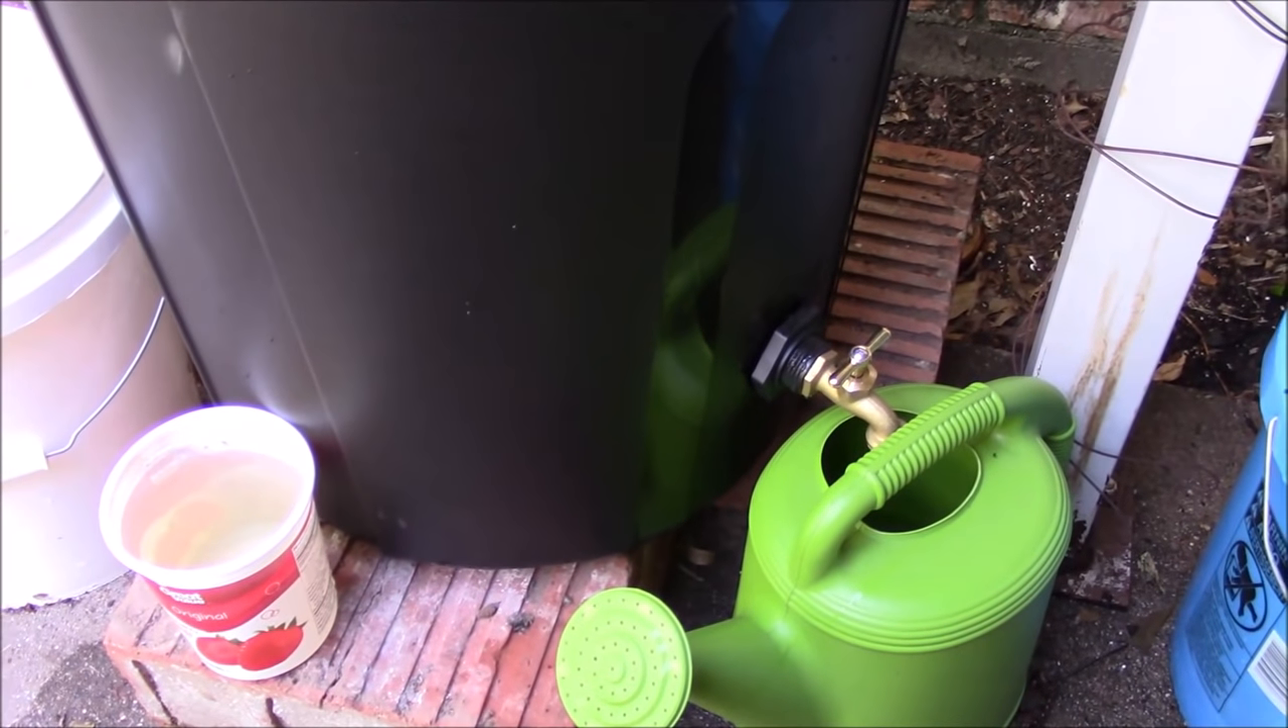I got the rain barrel up on top of these blocks to where I can get the watering cans underneath.